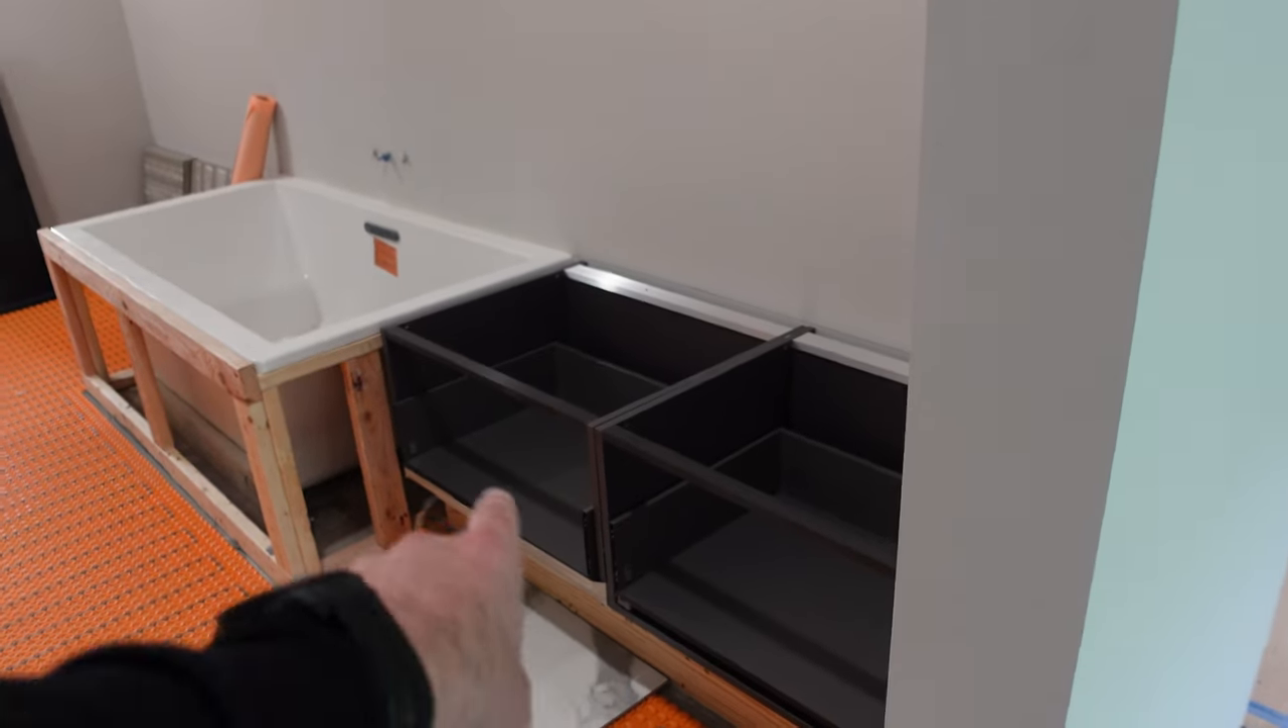But first you'll see we've got our cabinets starting to go in that go on the side of the tub.